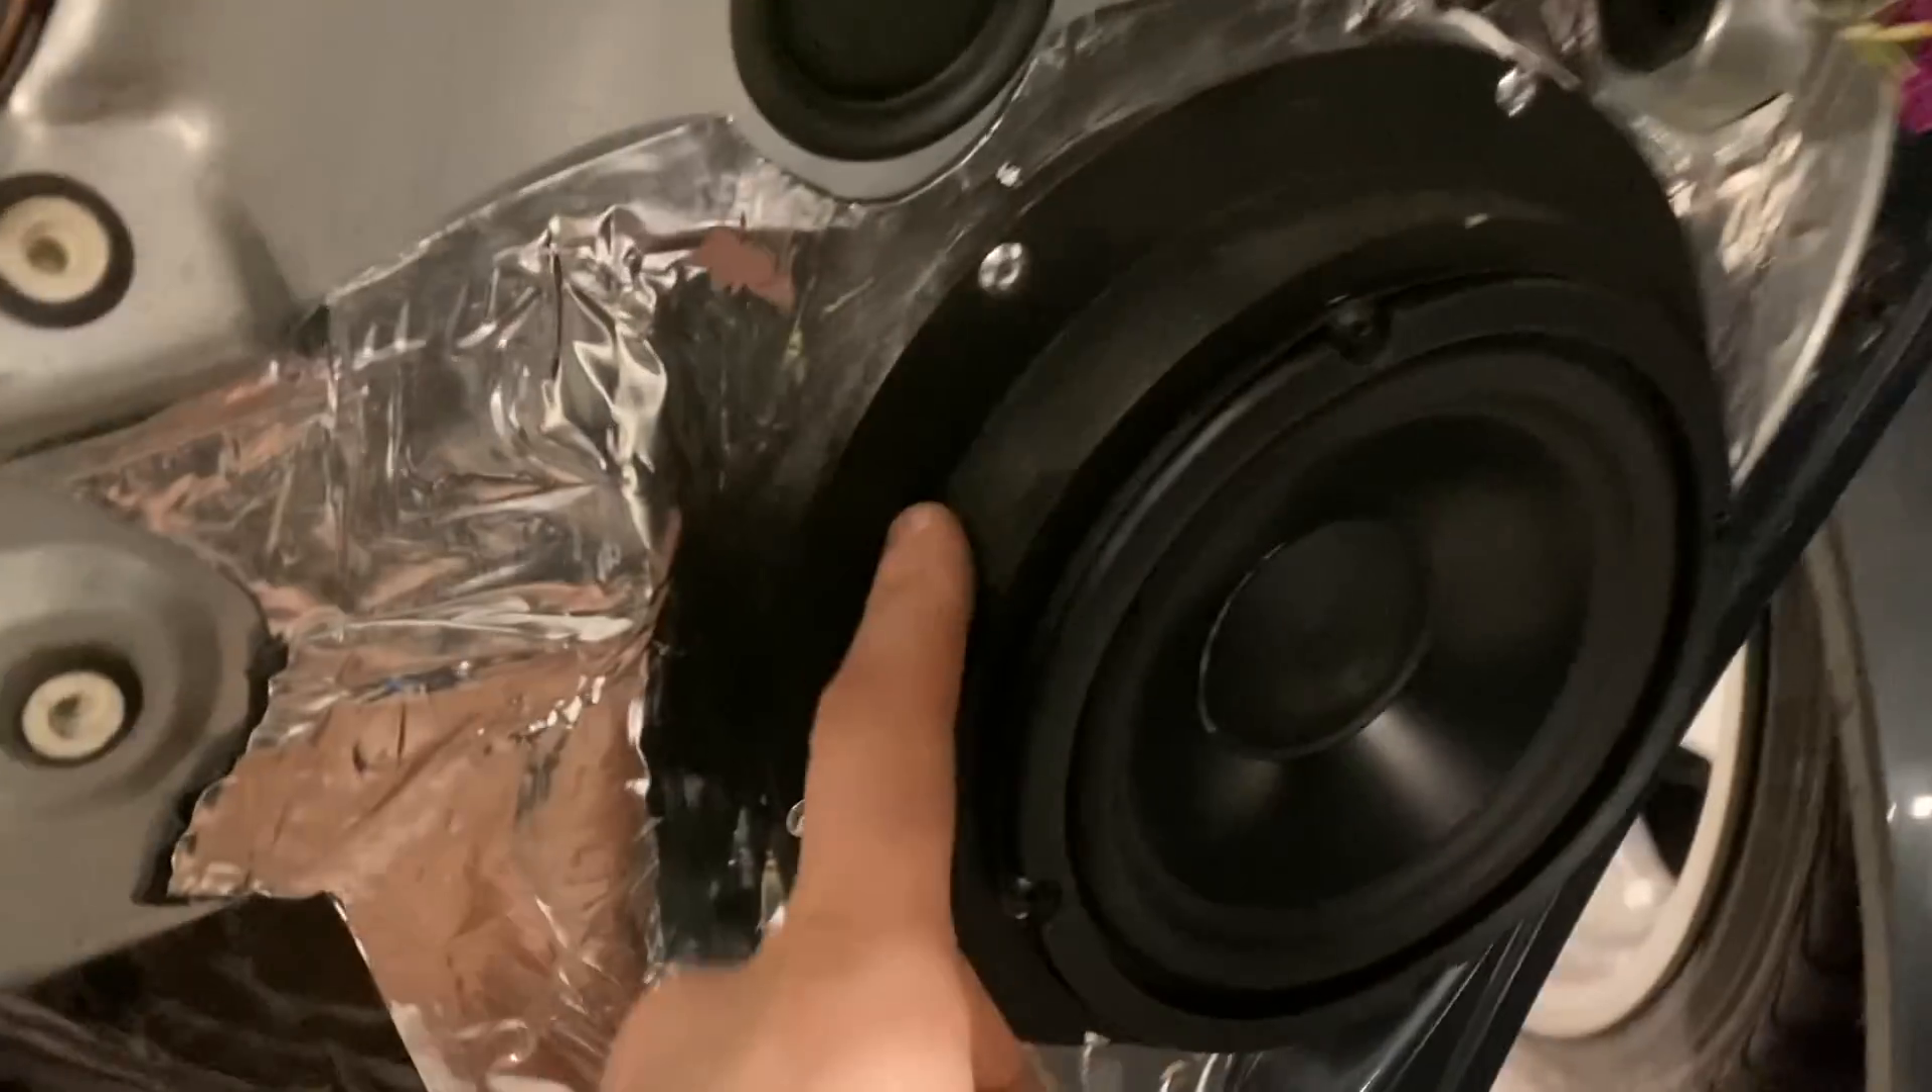Speakers are now mounted in the door. So you've got these new adapter rings, which basically space it all forward because the magnet and everything on these speakers is quite deep.